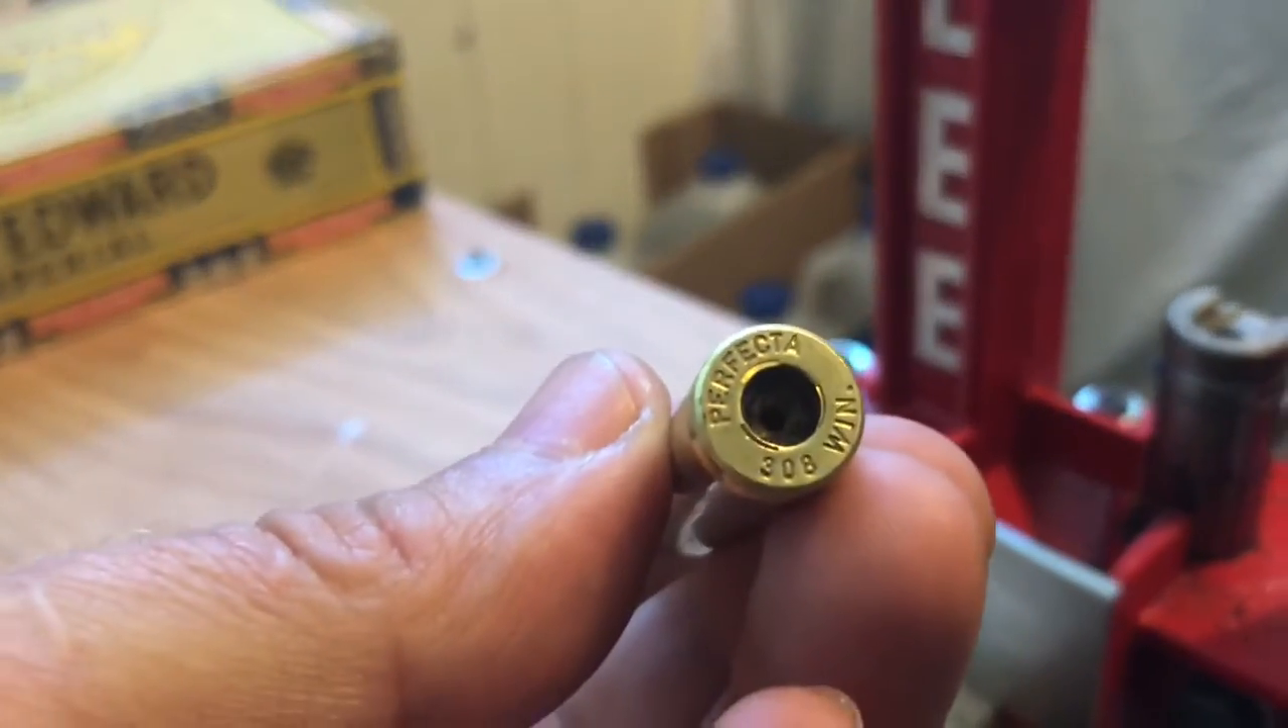So now we have a case that's been deprimed.